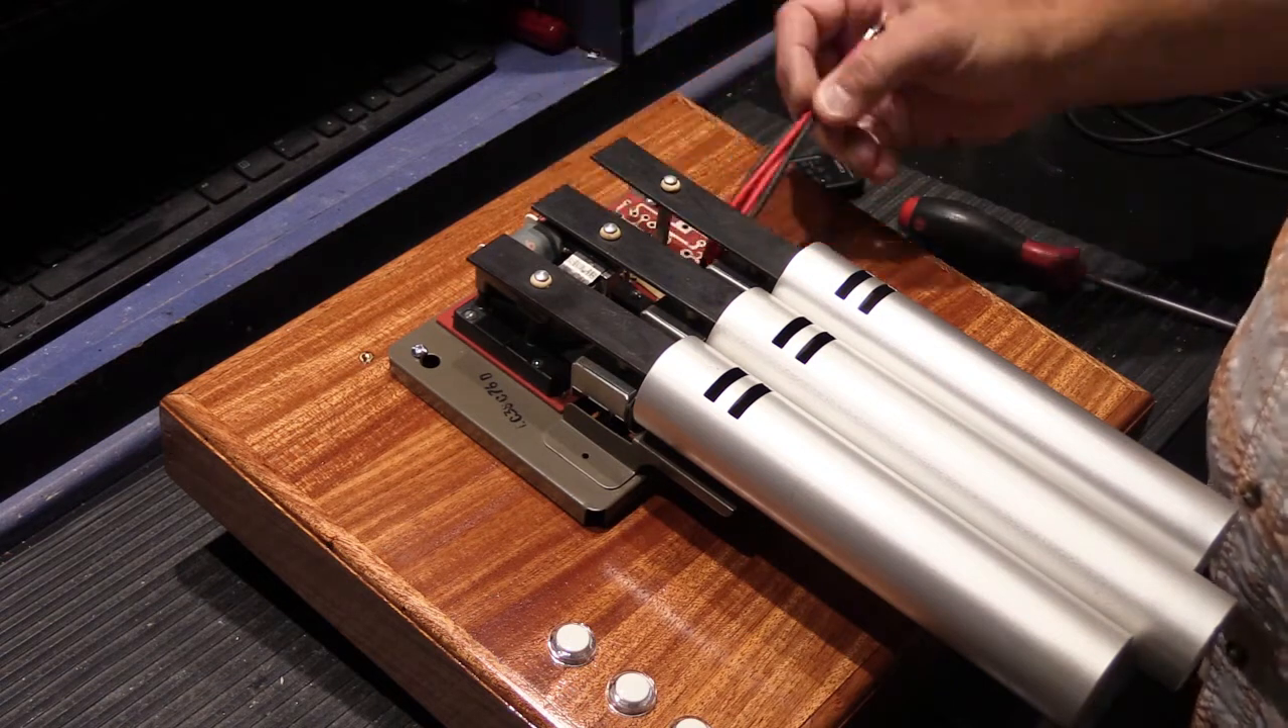Now all we have to do now that the chime base is installed all we have to do is hook up our wires so let's go ahead and do that.